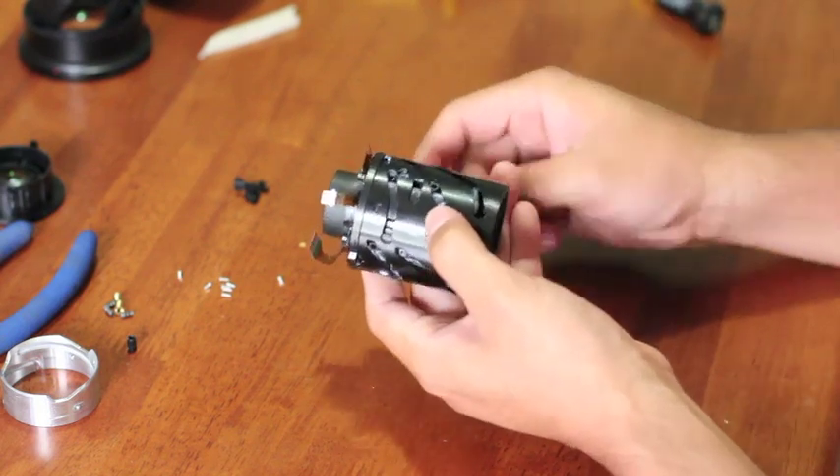The silver ring to the bottom left I've already removed by unscrewing the three screws holding it together.